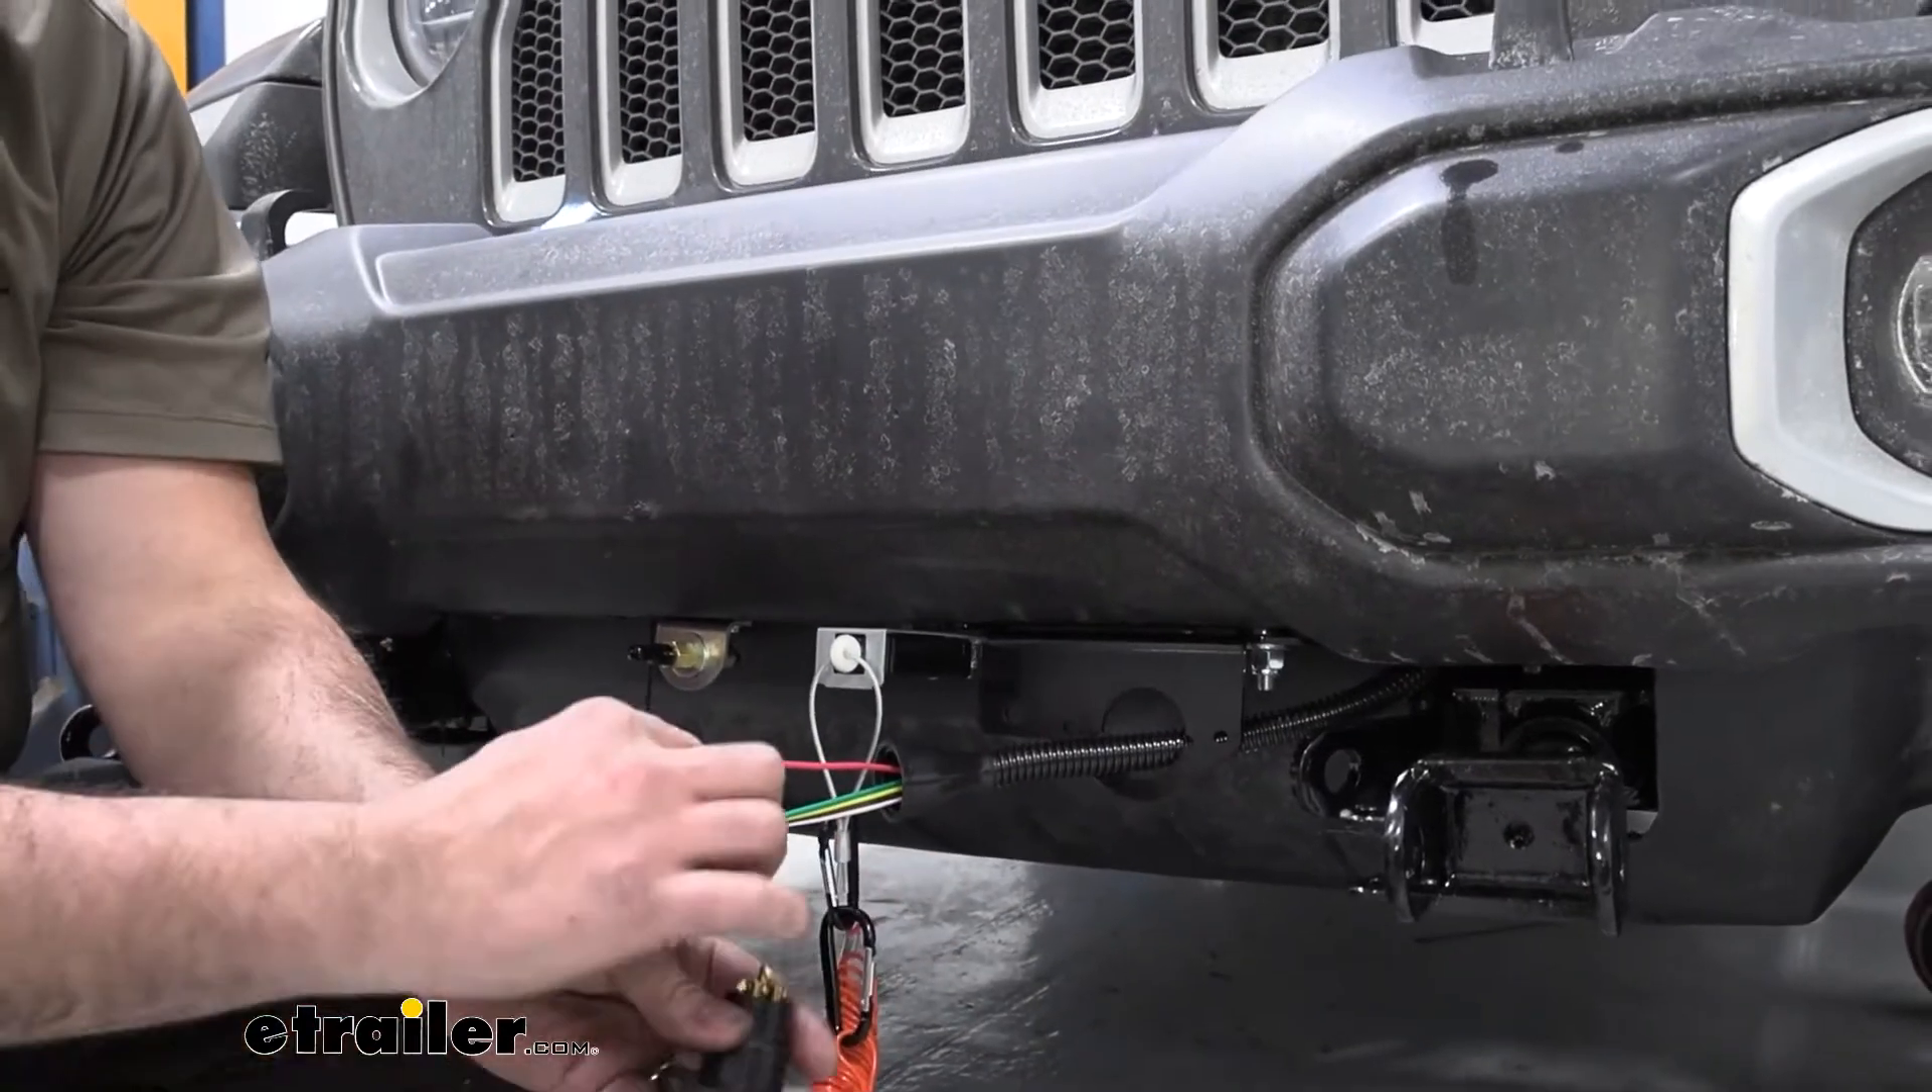So we see we have our wires ran here.